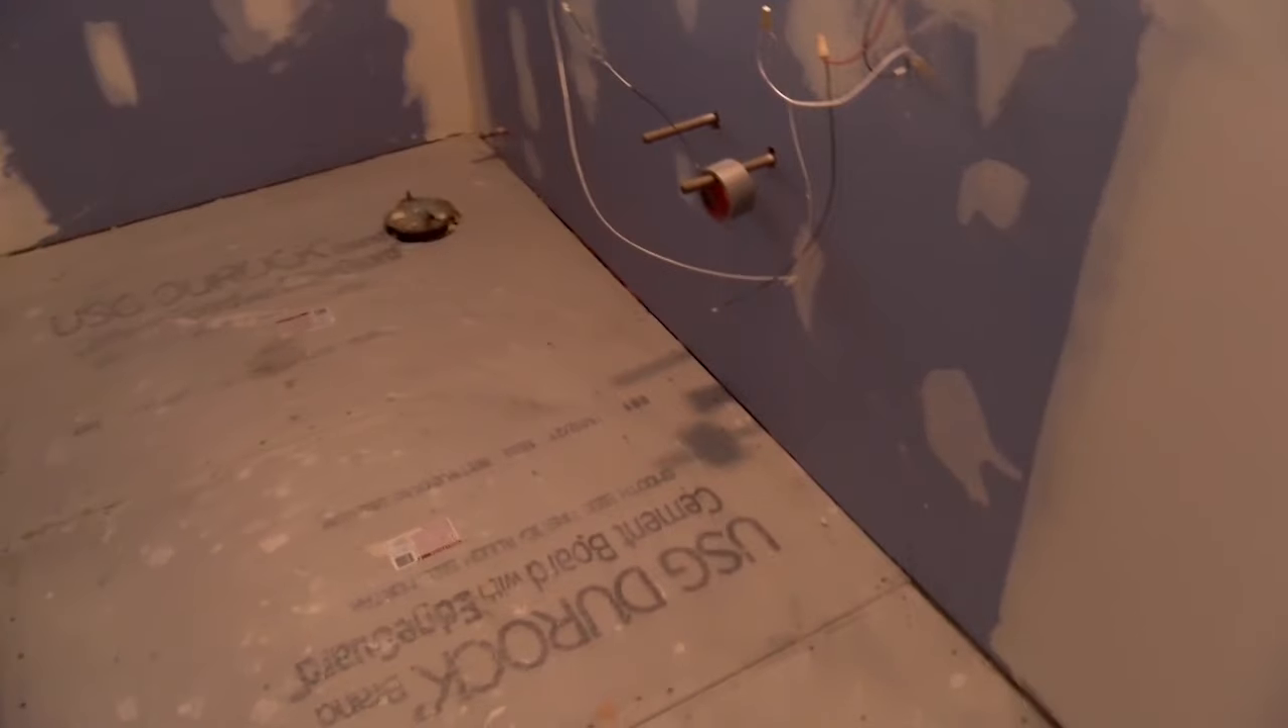The other thing we've done is got all the DuraRock on the floor. And that, all the DuraRock, half-inch DuraRock went down with a thinset.